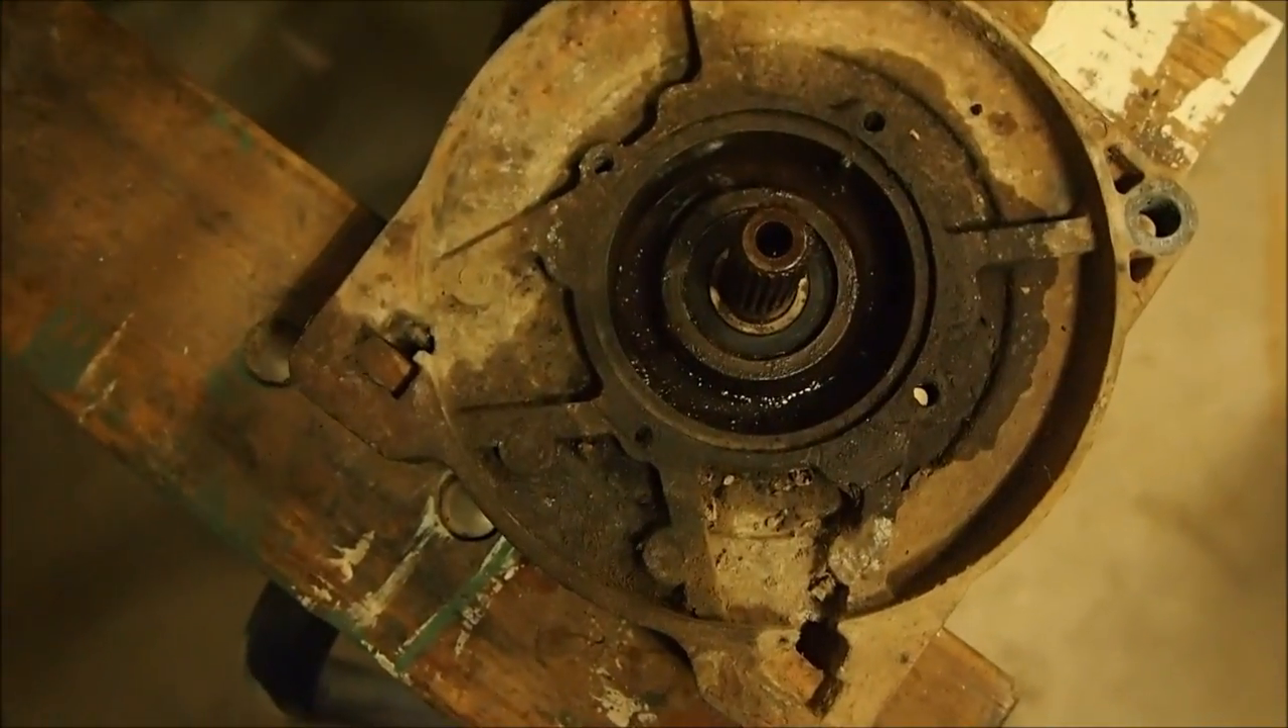Plus, I still need to get this shaft out.